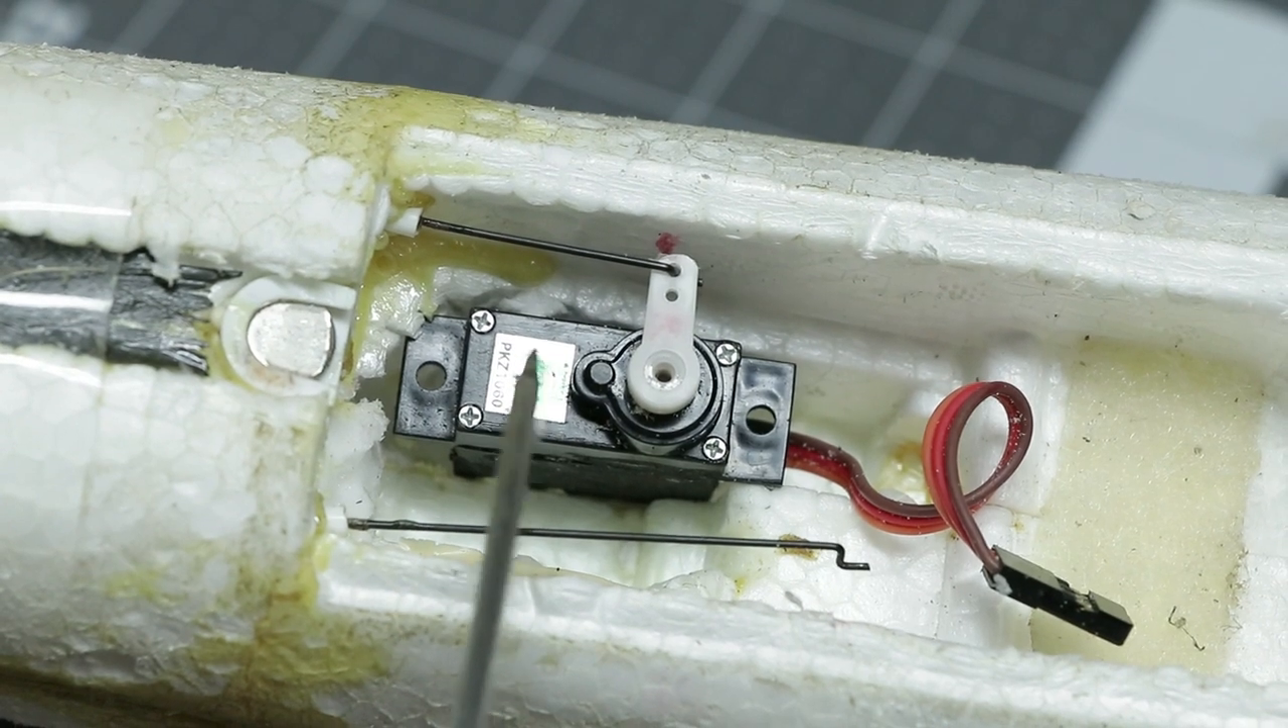Now you can see the servo roughed into a new hole here just took a little bit of foam out in the back here.